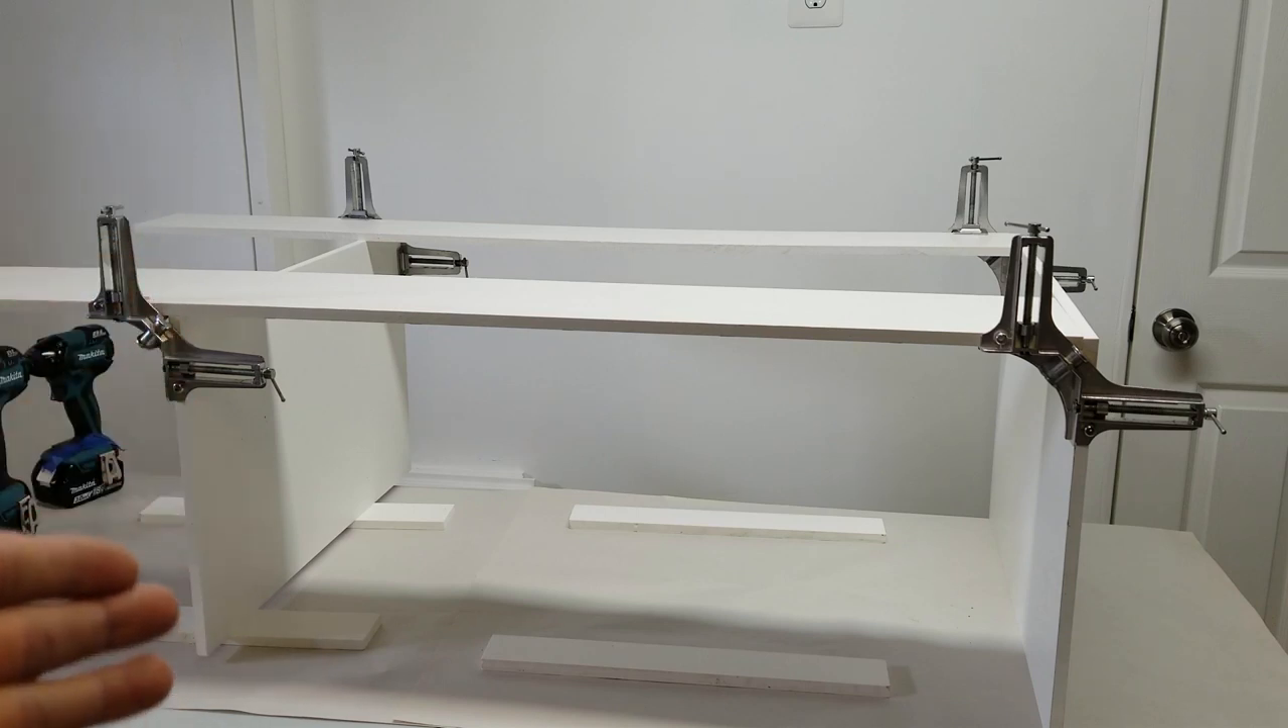So what I've done so far is just dry fit a couple of the pieces together.